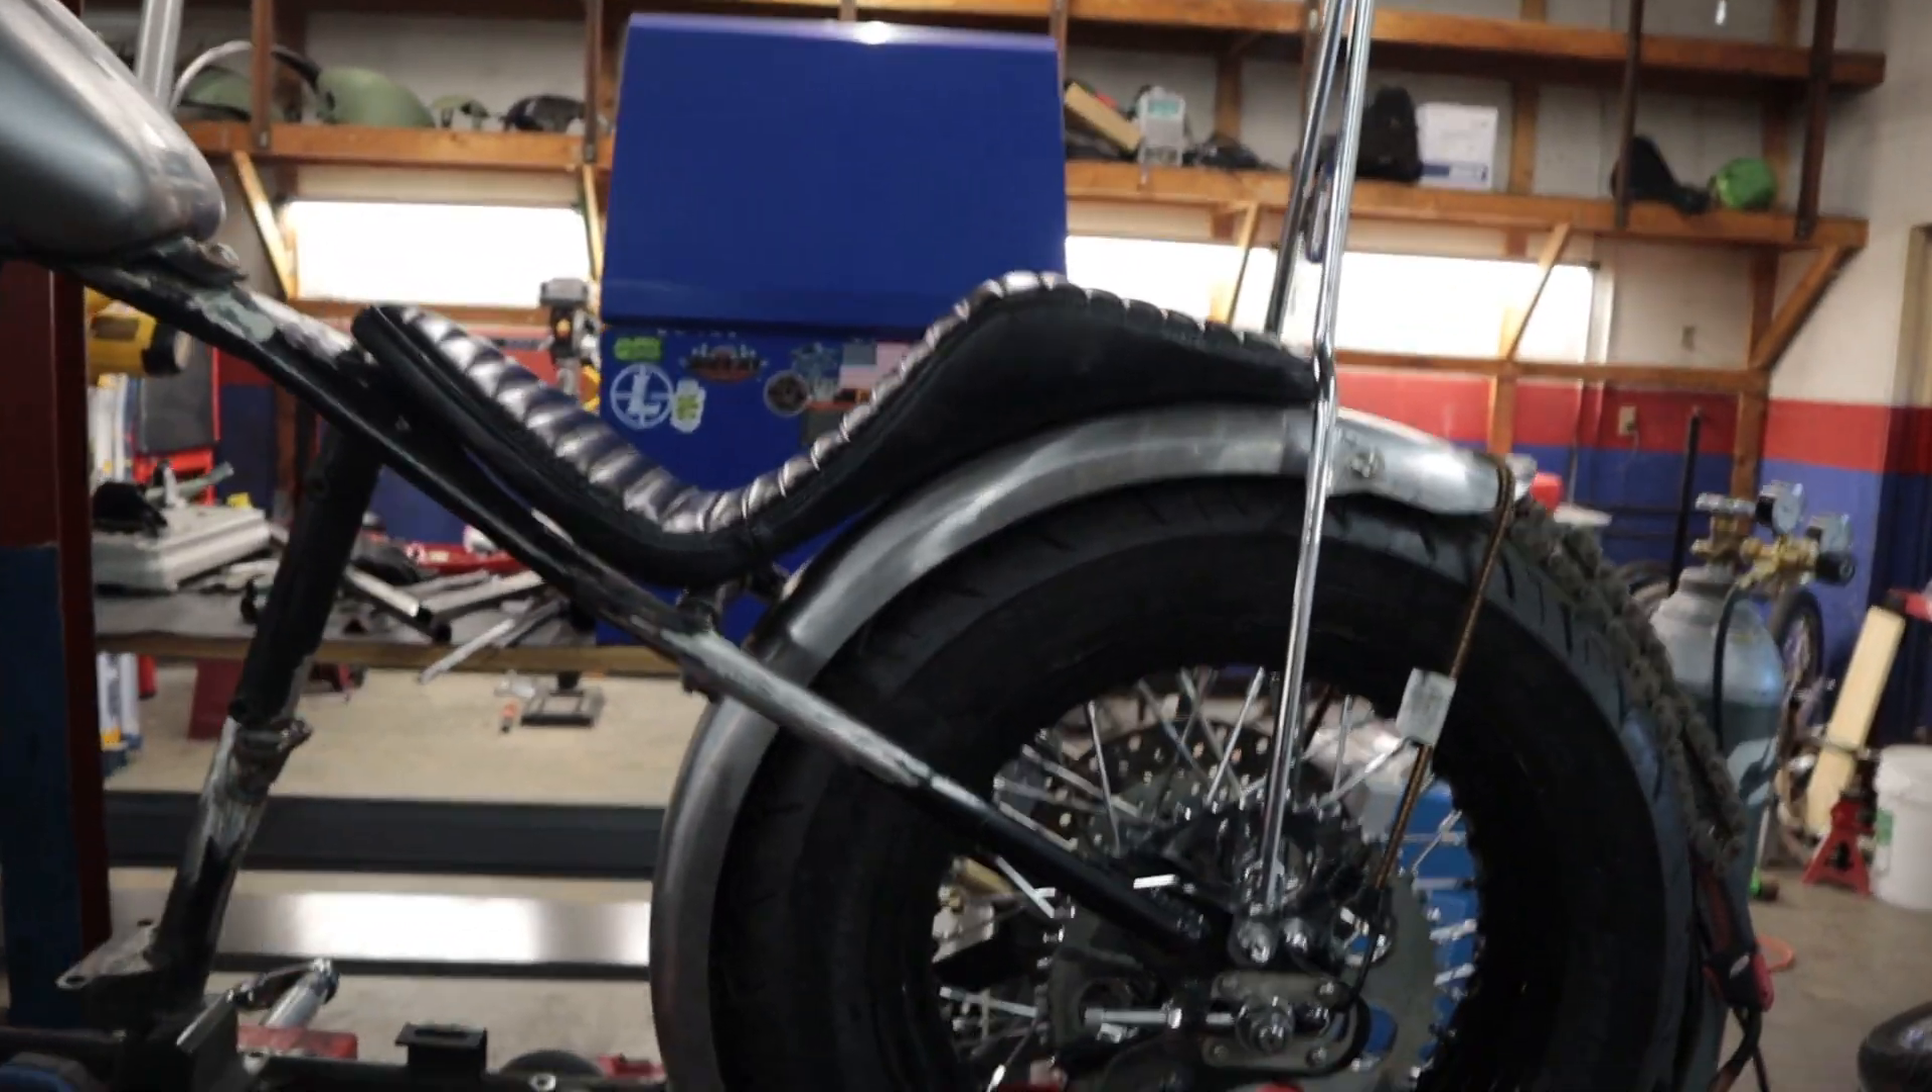Tire looks good see we've got a nice tight -fitting fender.